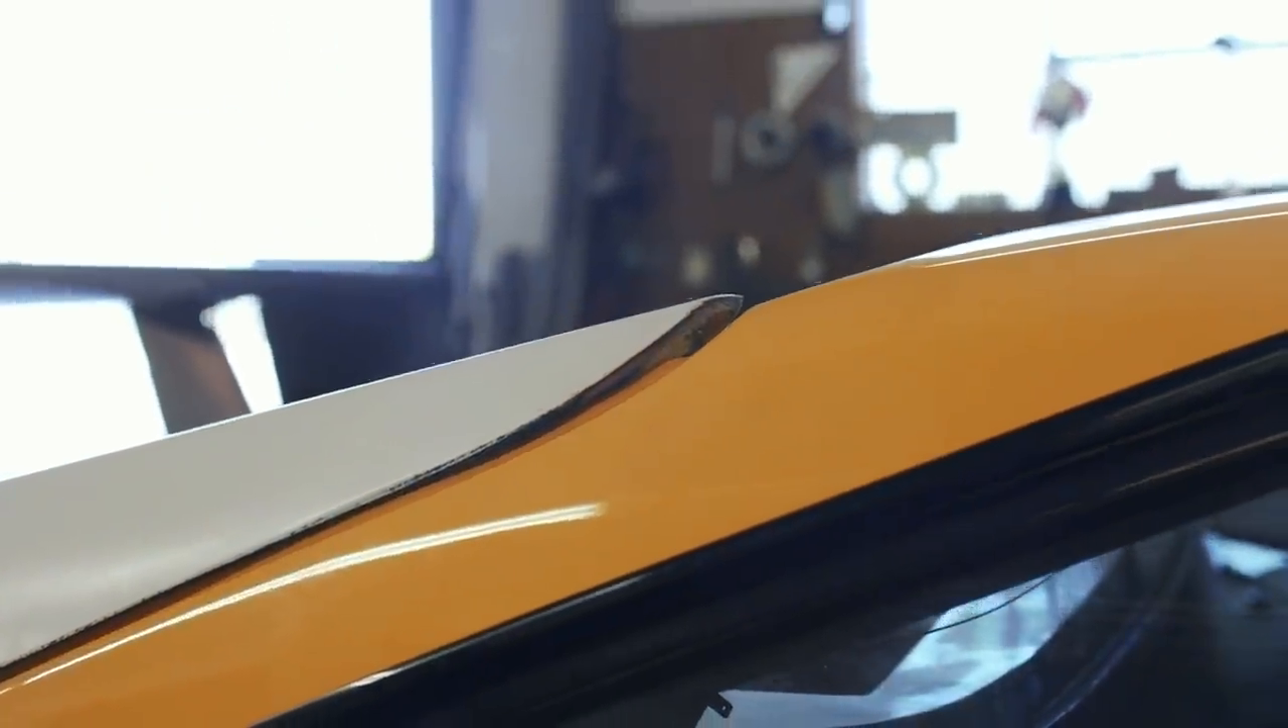If you have keen eyes, there's no question that you've seen just how poorly this engine cover has fit in the past. It doesn't sit down and match the sail panel lines at all.